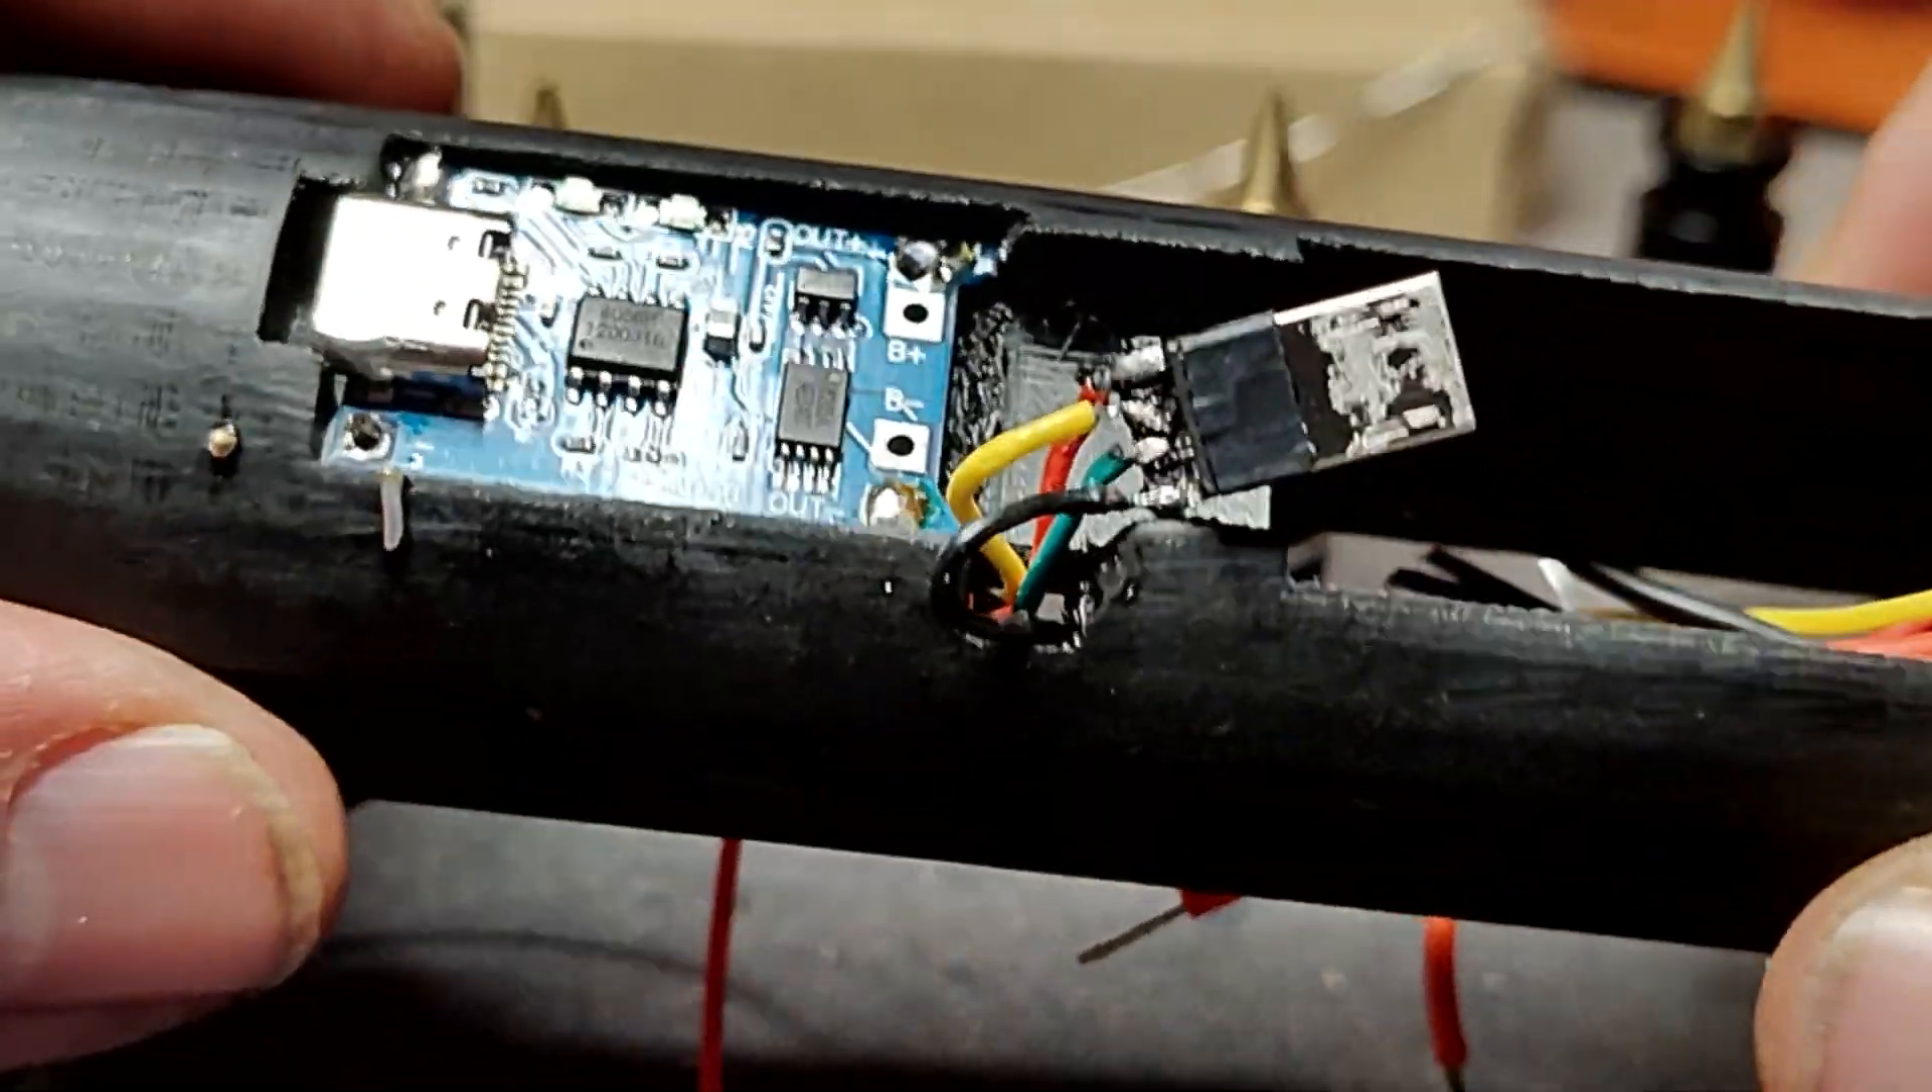So the first circuit board is in. Good fit. It still looks like a wiry mess here but we're going to take care of that.